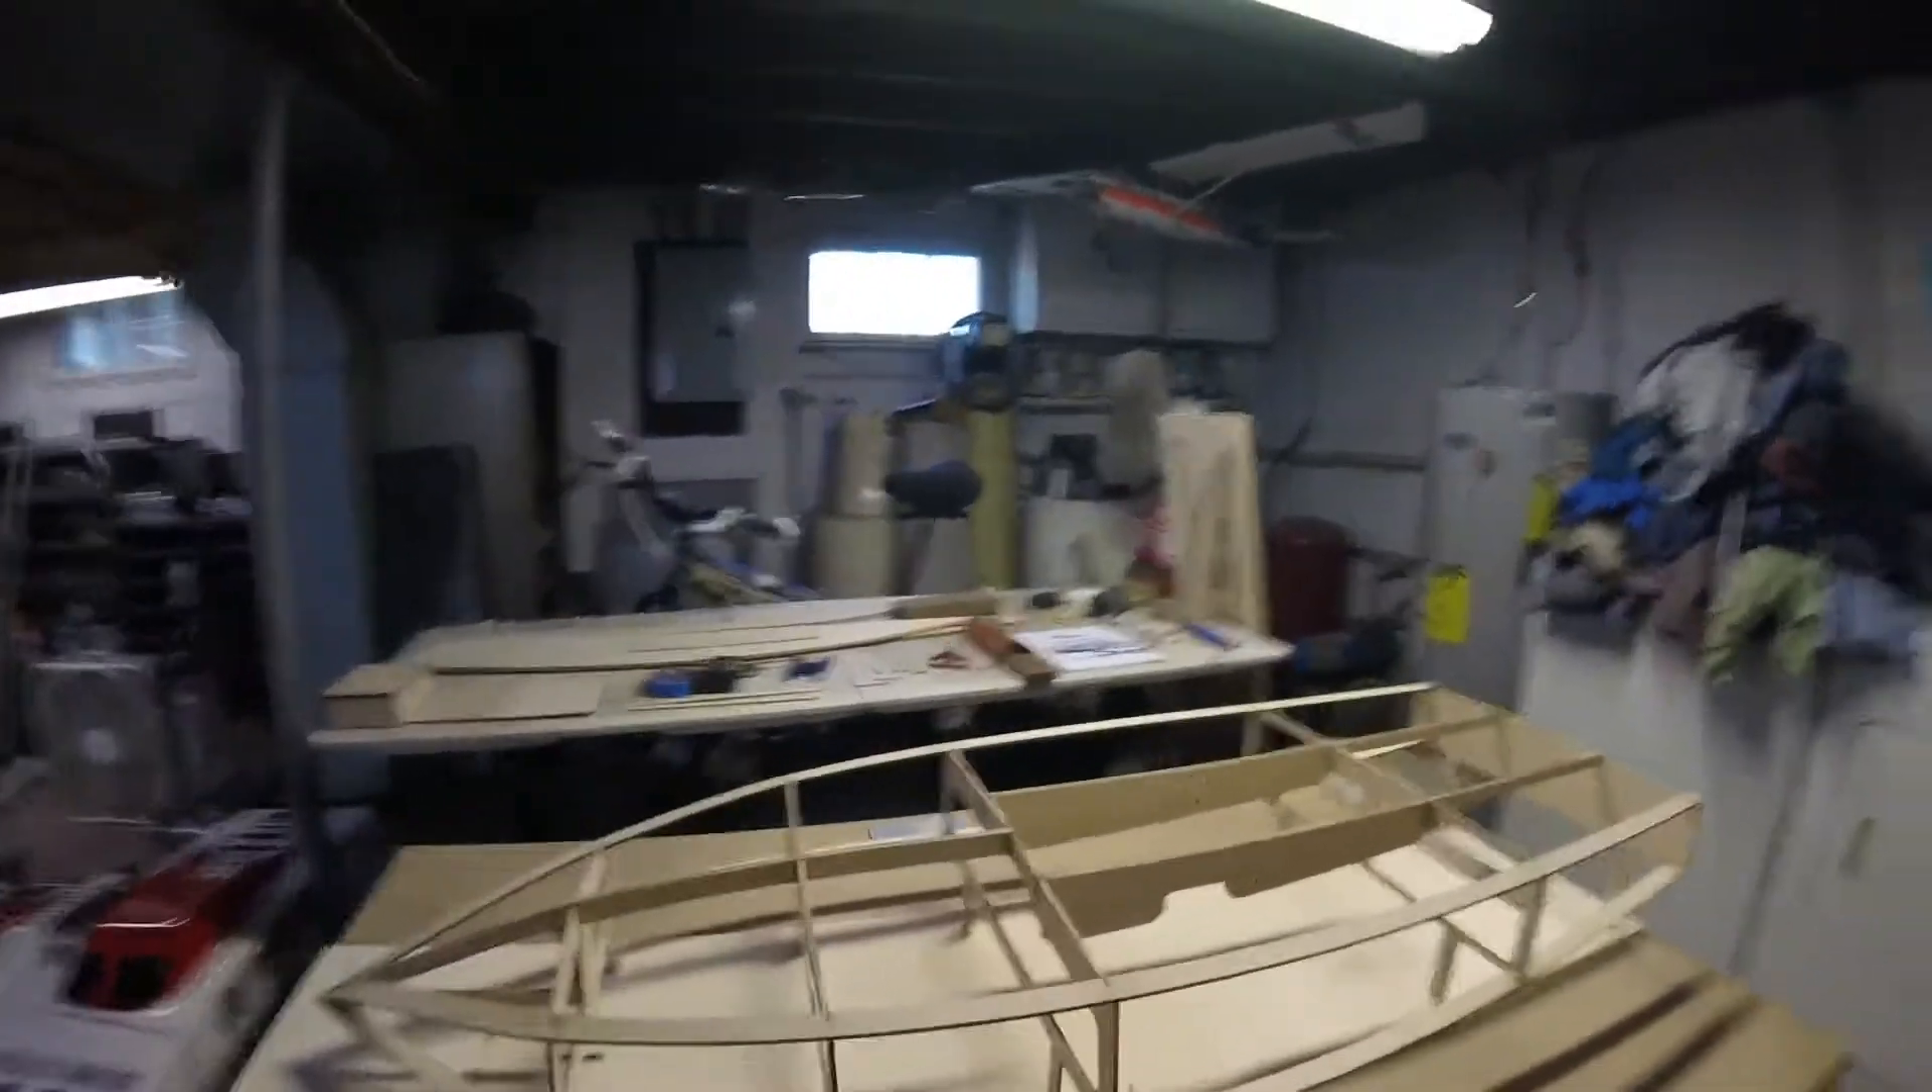Basically the skeleton of the boat is pretty much there.